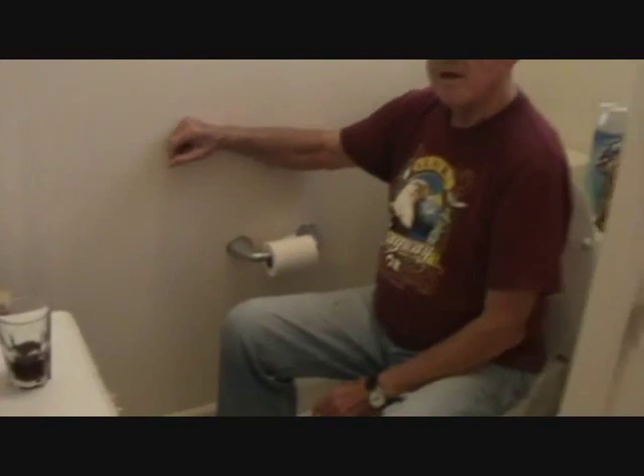So instead of using, I don't have to, um, Vineyard Joe has not installed the grab bars yet.